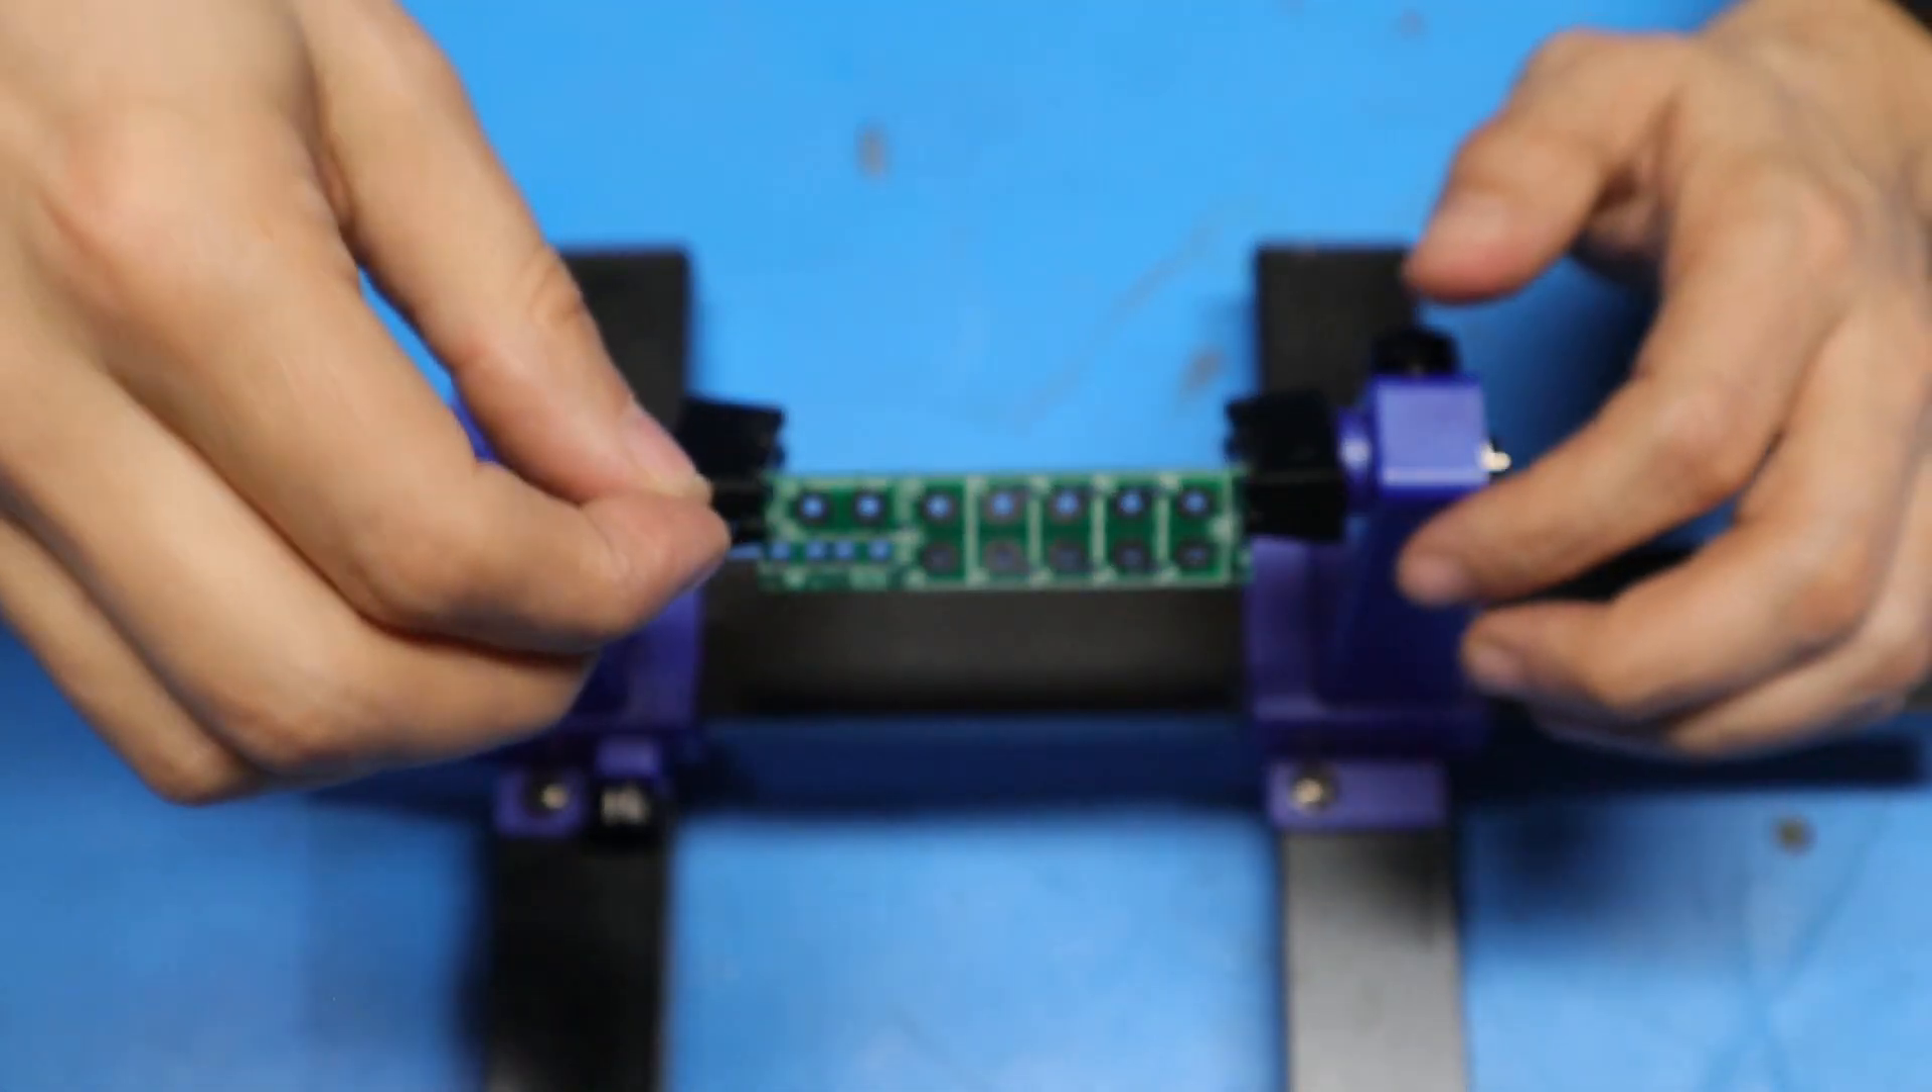As you can see I've got the printed circuit board mounted in my board holder.